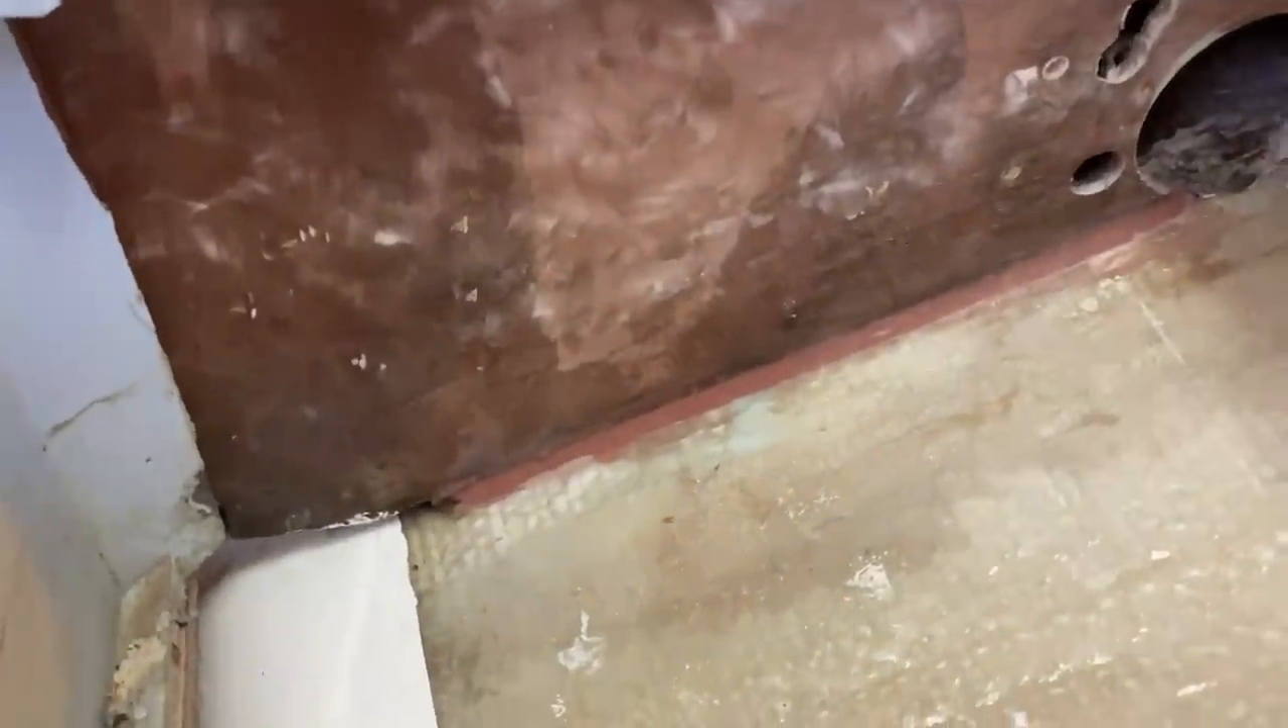That's the bottom of the bulkhead that has had a fillet of thickened epoxy in it.